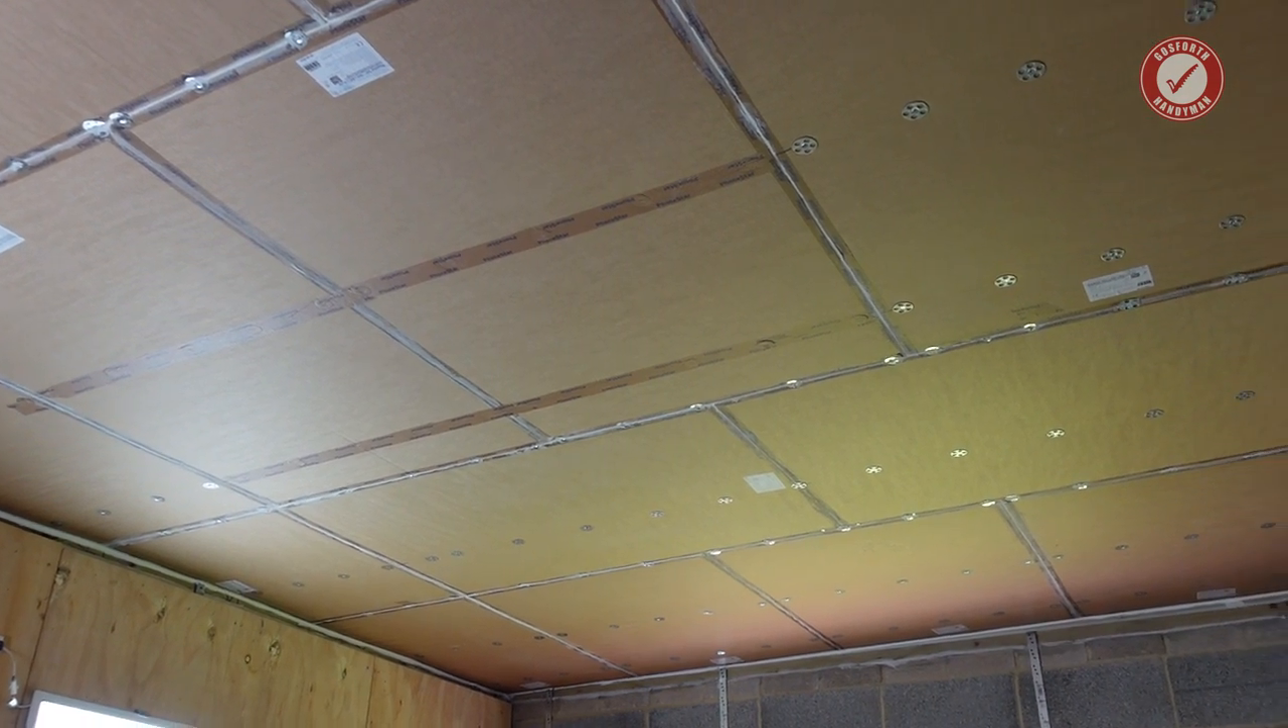So that's the SPX board, all installed on the ceiling, no problems really, it's all sealed around every edge and in between every board with acoustic sealant.